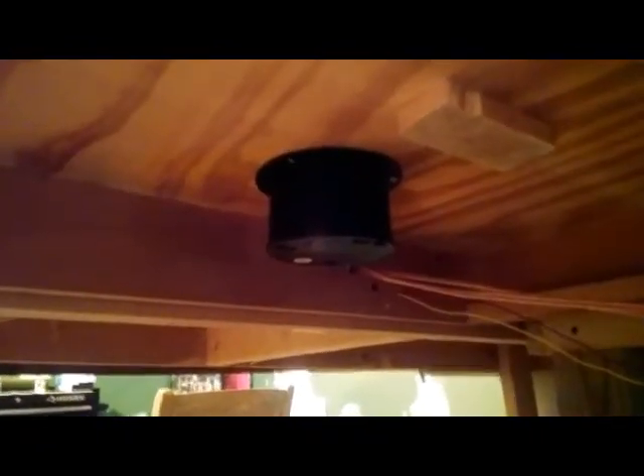Alright so I have the puck attached up underneath the training table.